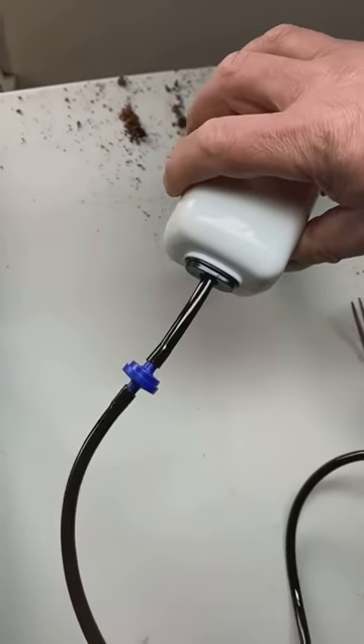So this little piece of tubing goes into the air pump, just like that, and you're all done with the connection to the air pump.